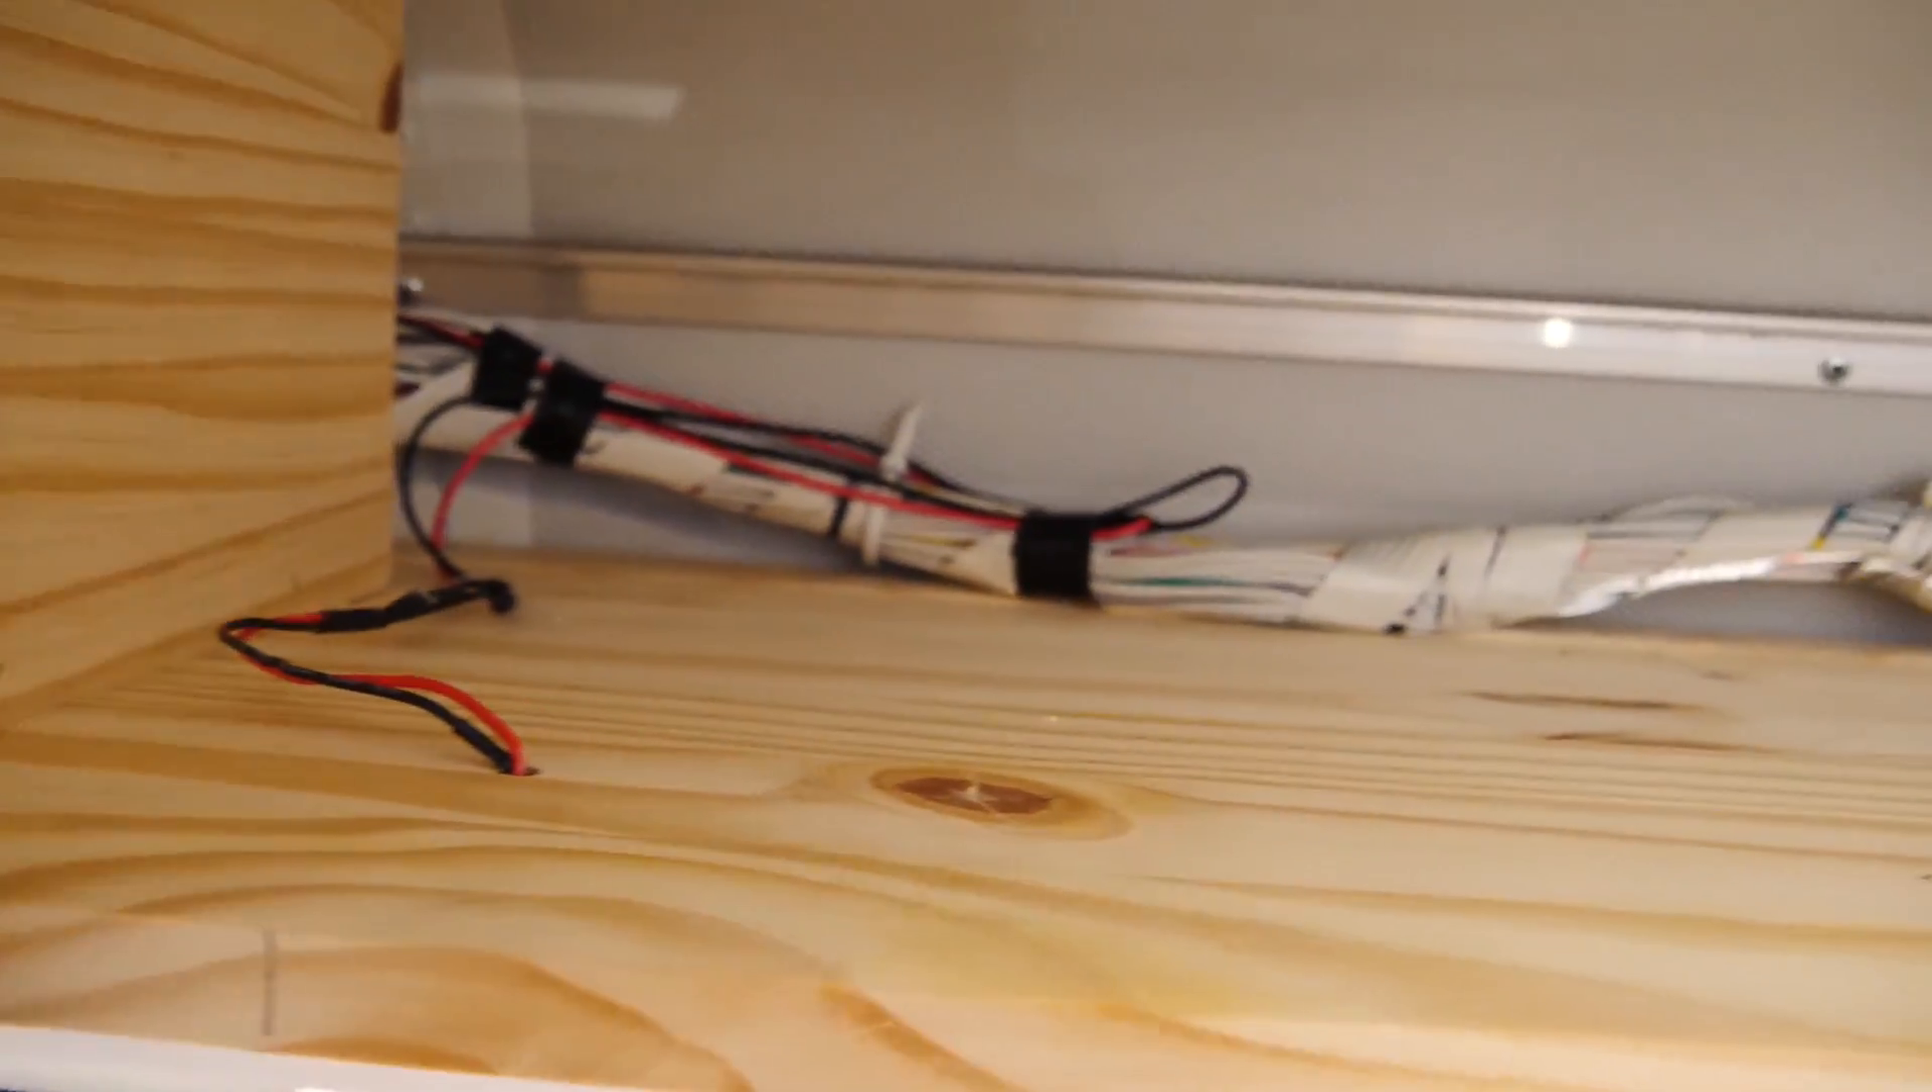All the wires have been neatly ran on this side it is running along the stock harness.